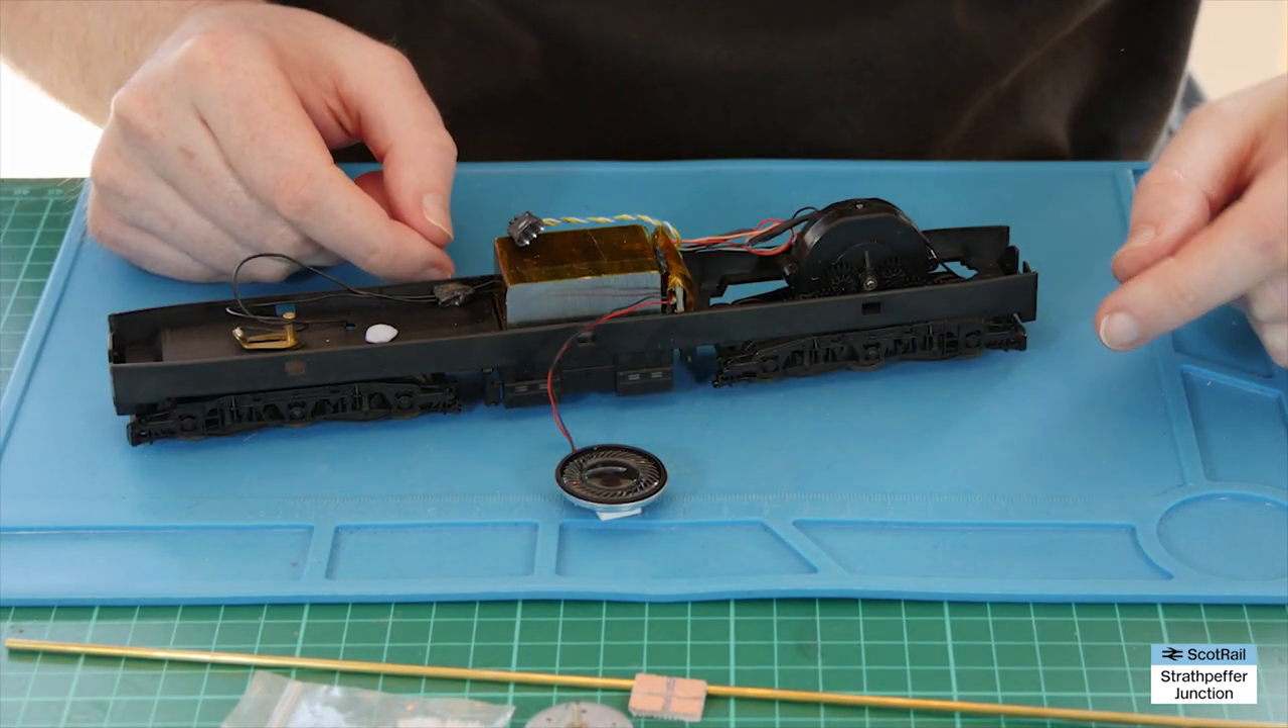Okay so that's the body off now.